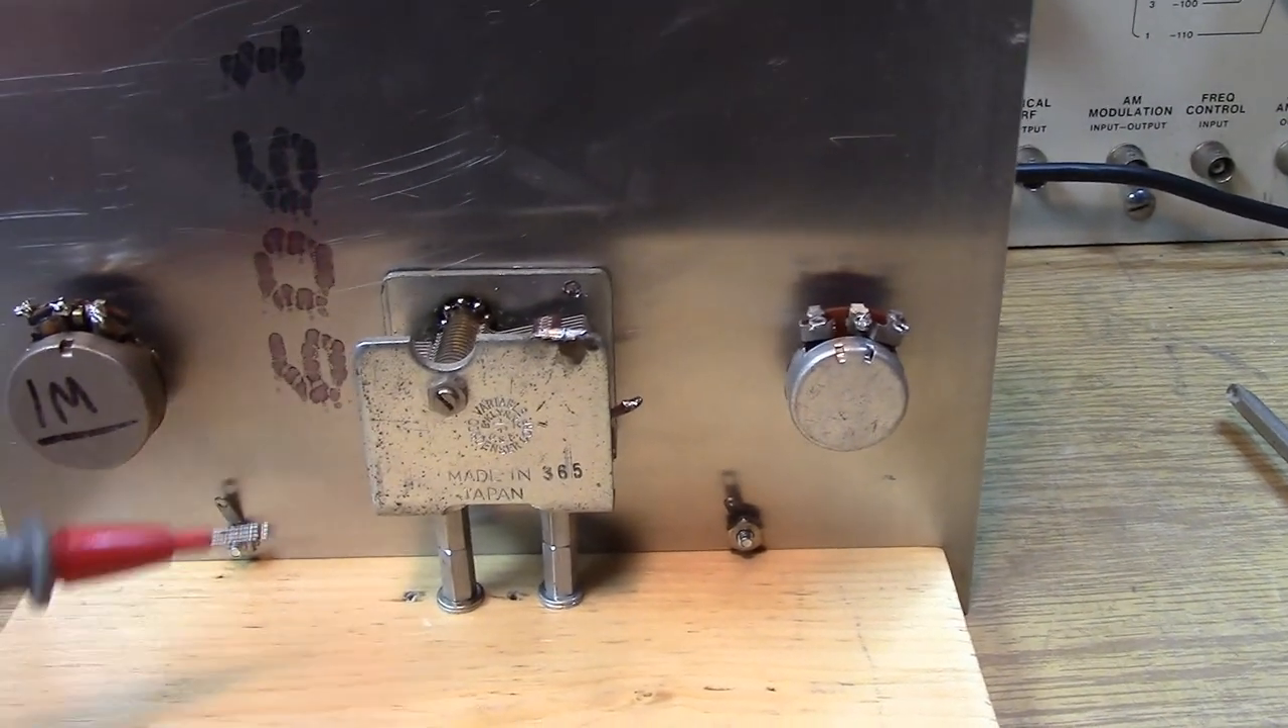Also, you'll notice down below that I've put a couple of ground points. These are just some solder lugs.